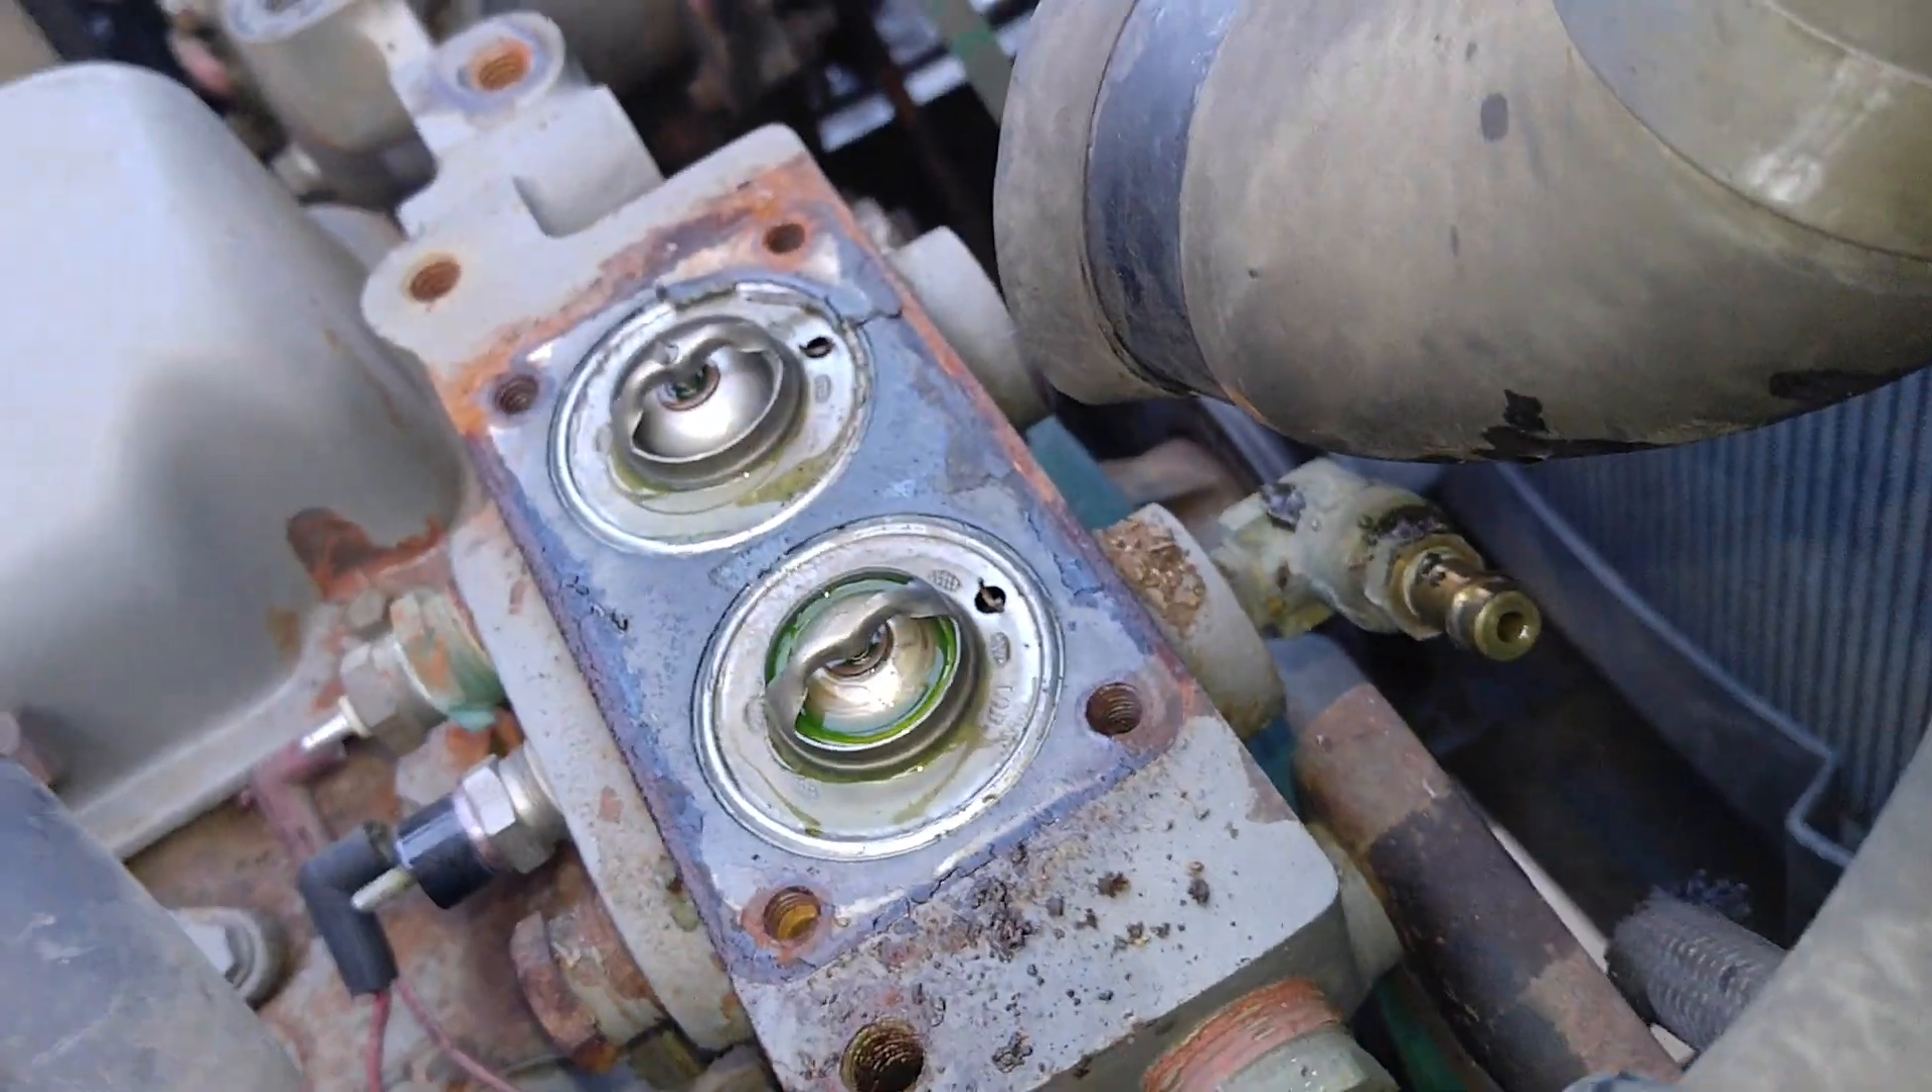So, I've got my thermostat outlet off.